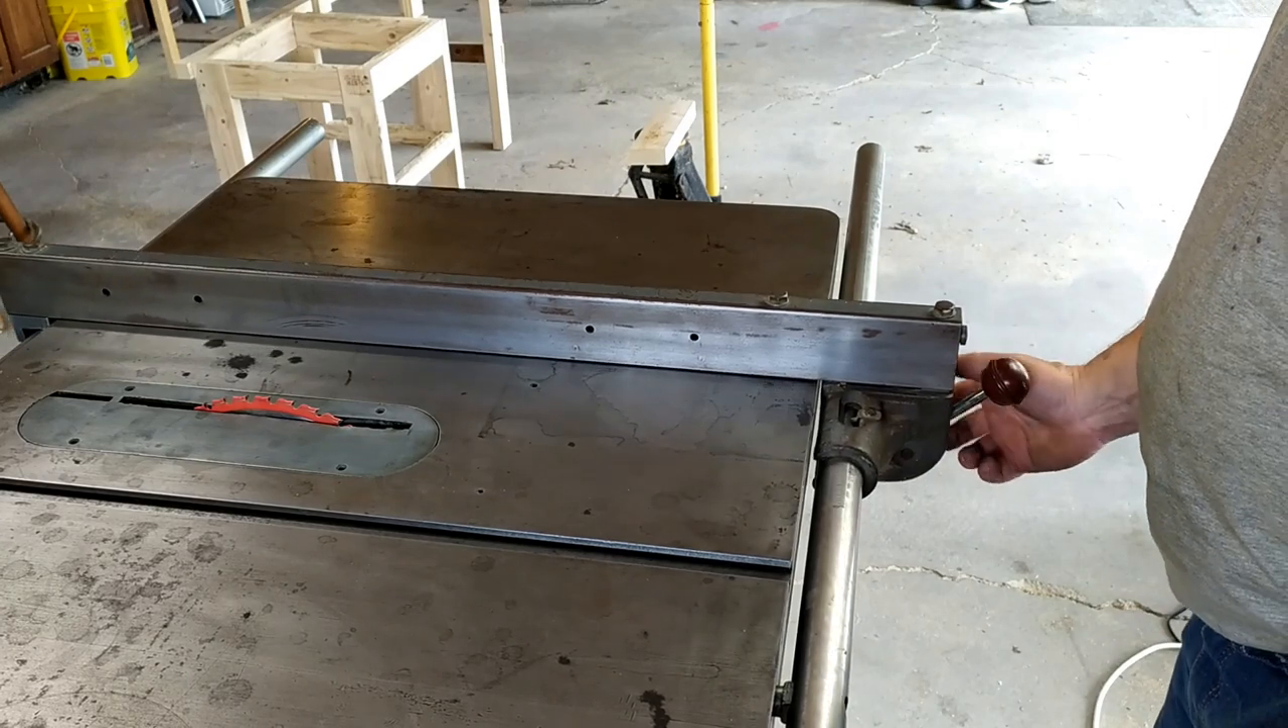Here's the fence installed.